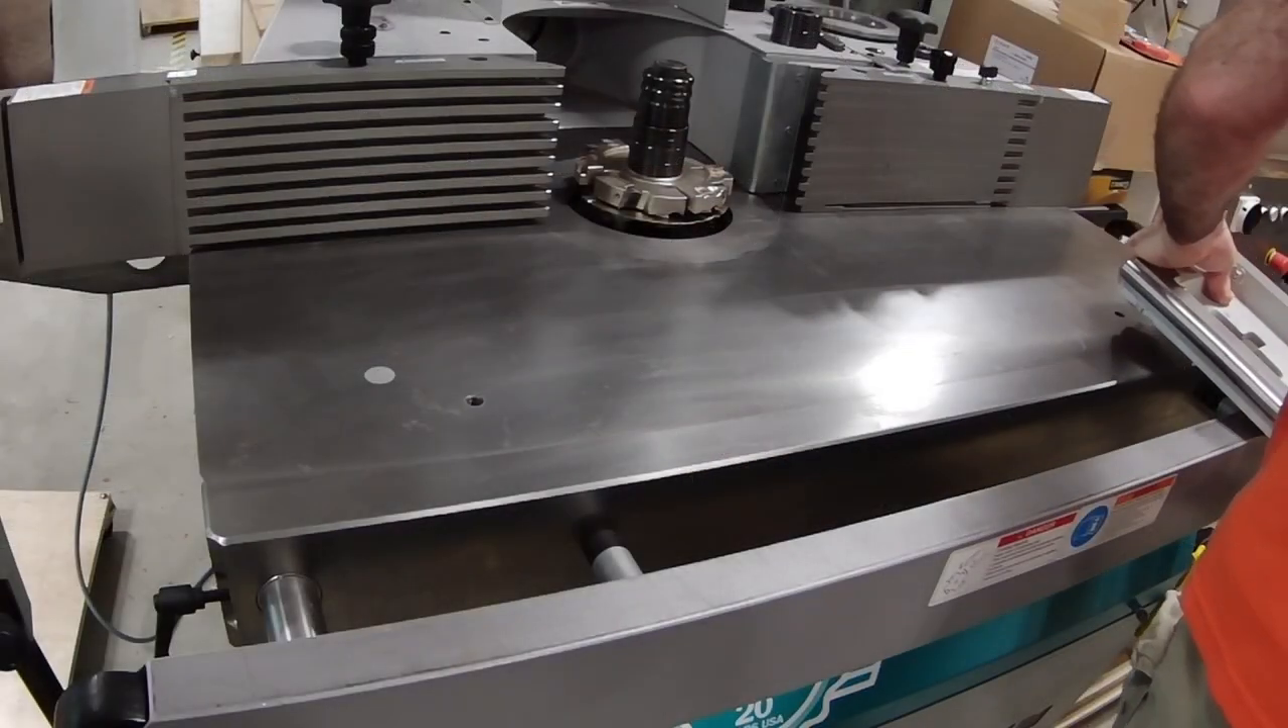Now that the cutter is mounted, it's time to put the sled on the surface.